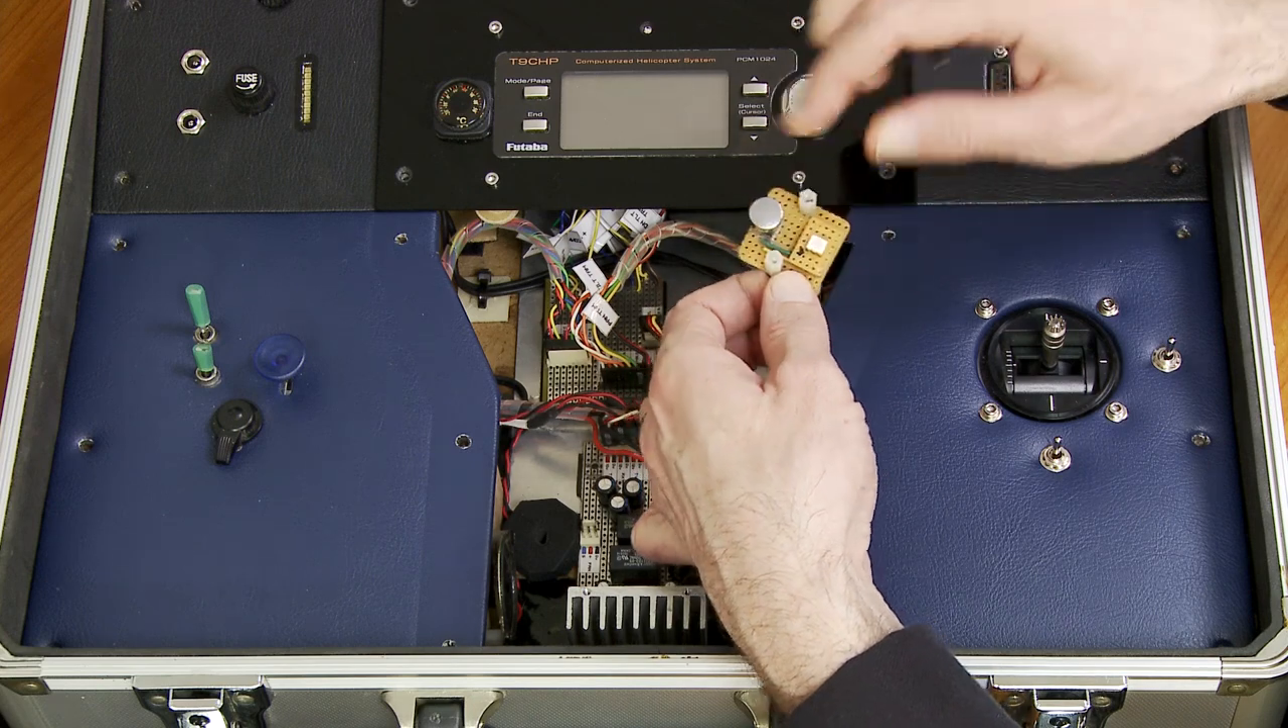Here we are with the central panel removed.